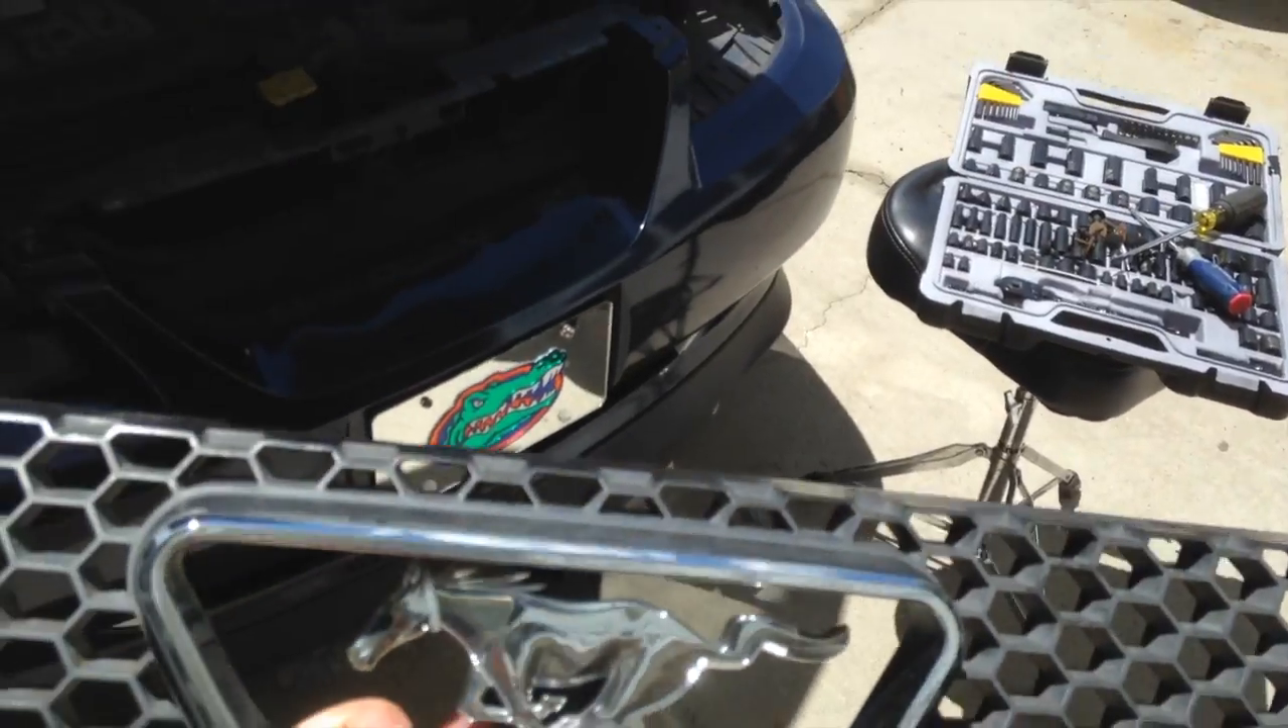So just got the grill off as you can see.